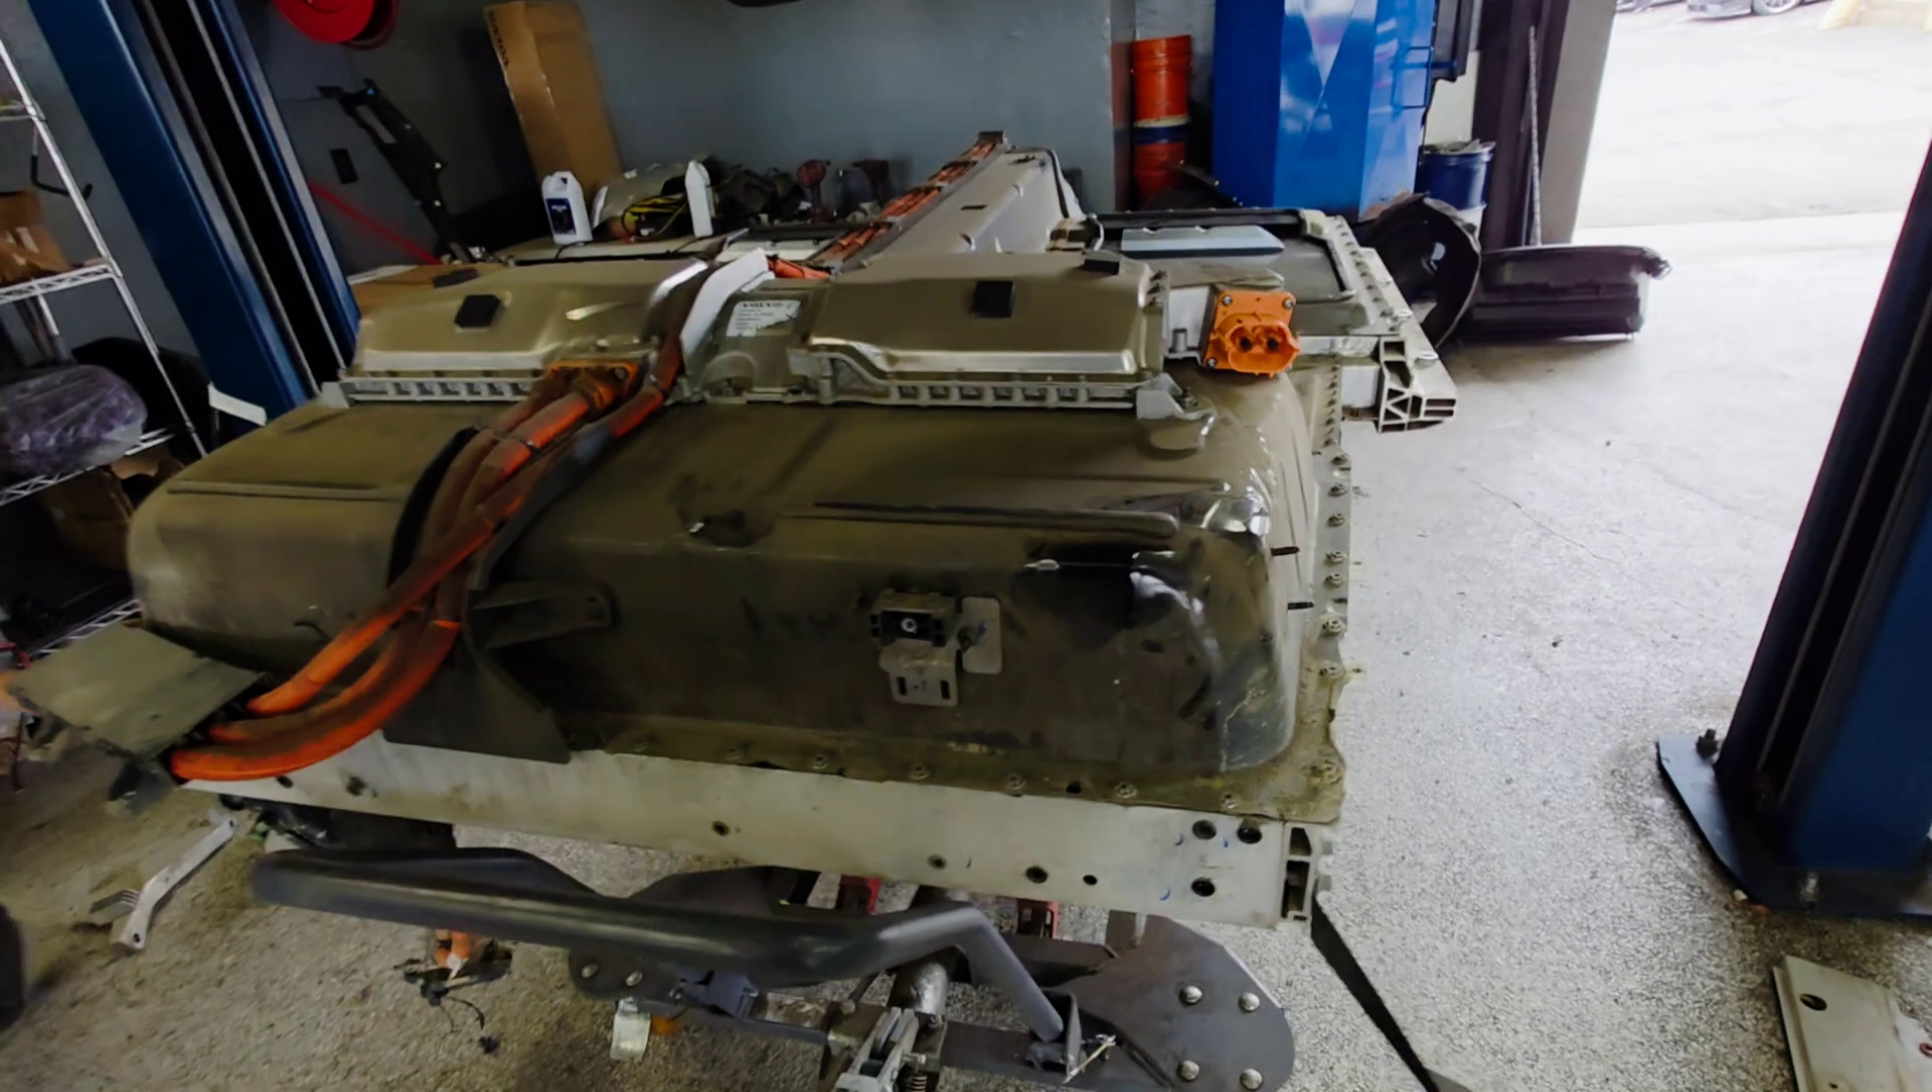After removing the high voltage cables and the battery bolts, the battery was pretty easy to remove.